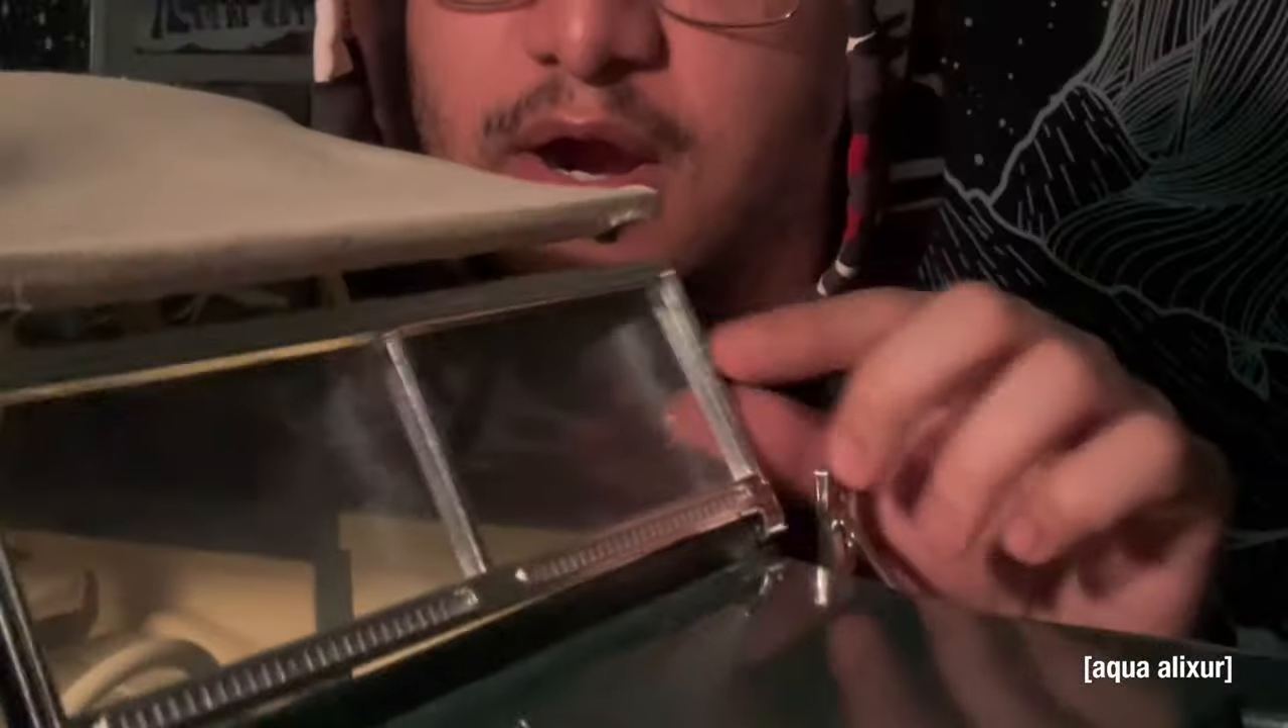As you can see there's some space in between the top of the car and then and the windshield that's not supposed to be there this is supposed to like click into place so that it's like enclosed.